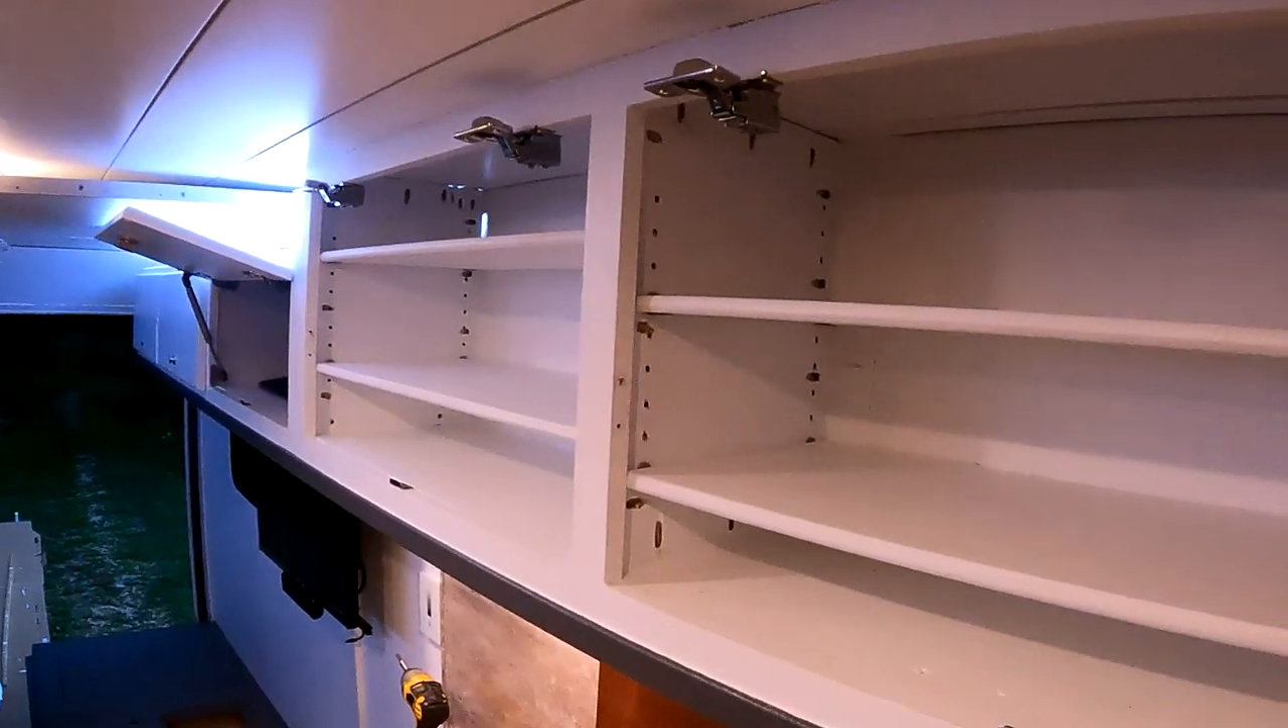I just gotta get the doors back on.